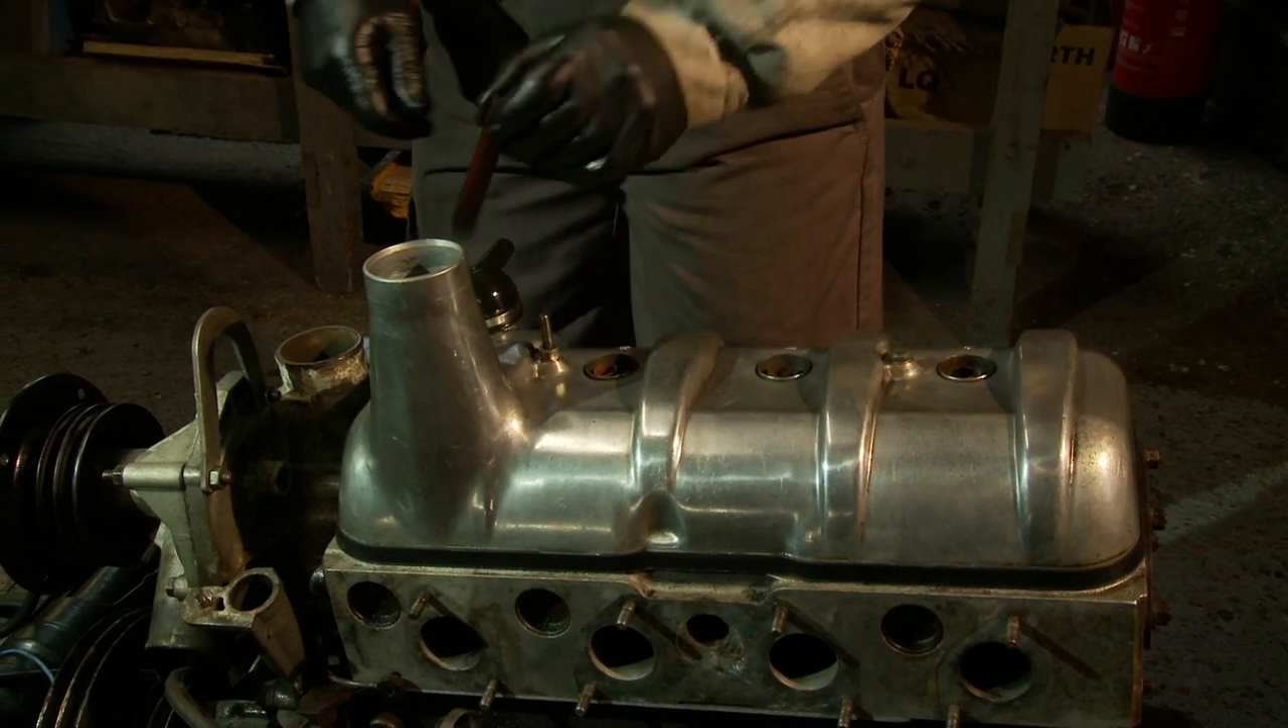And the final thing to go on here is the oil filler cap.